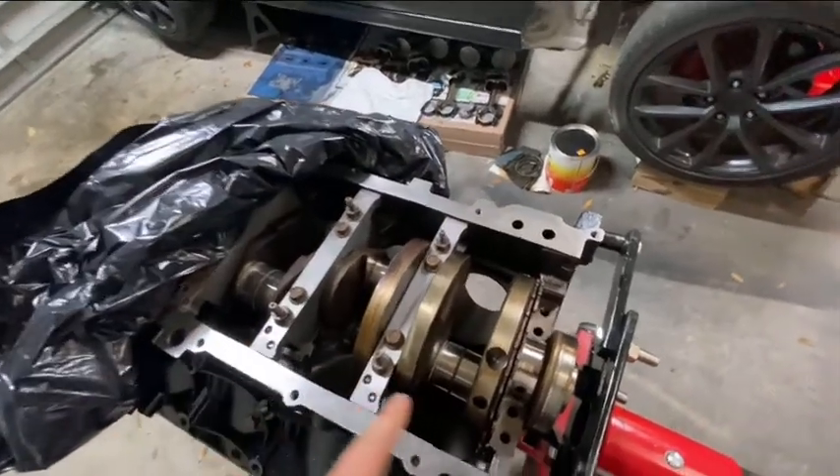So what I've gone ahead and done right now is put the crank in it's a mock setup.